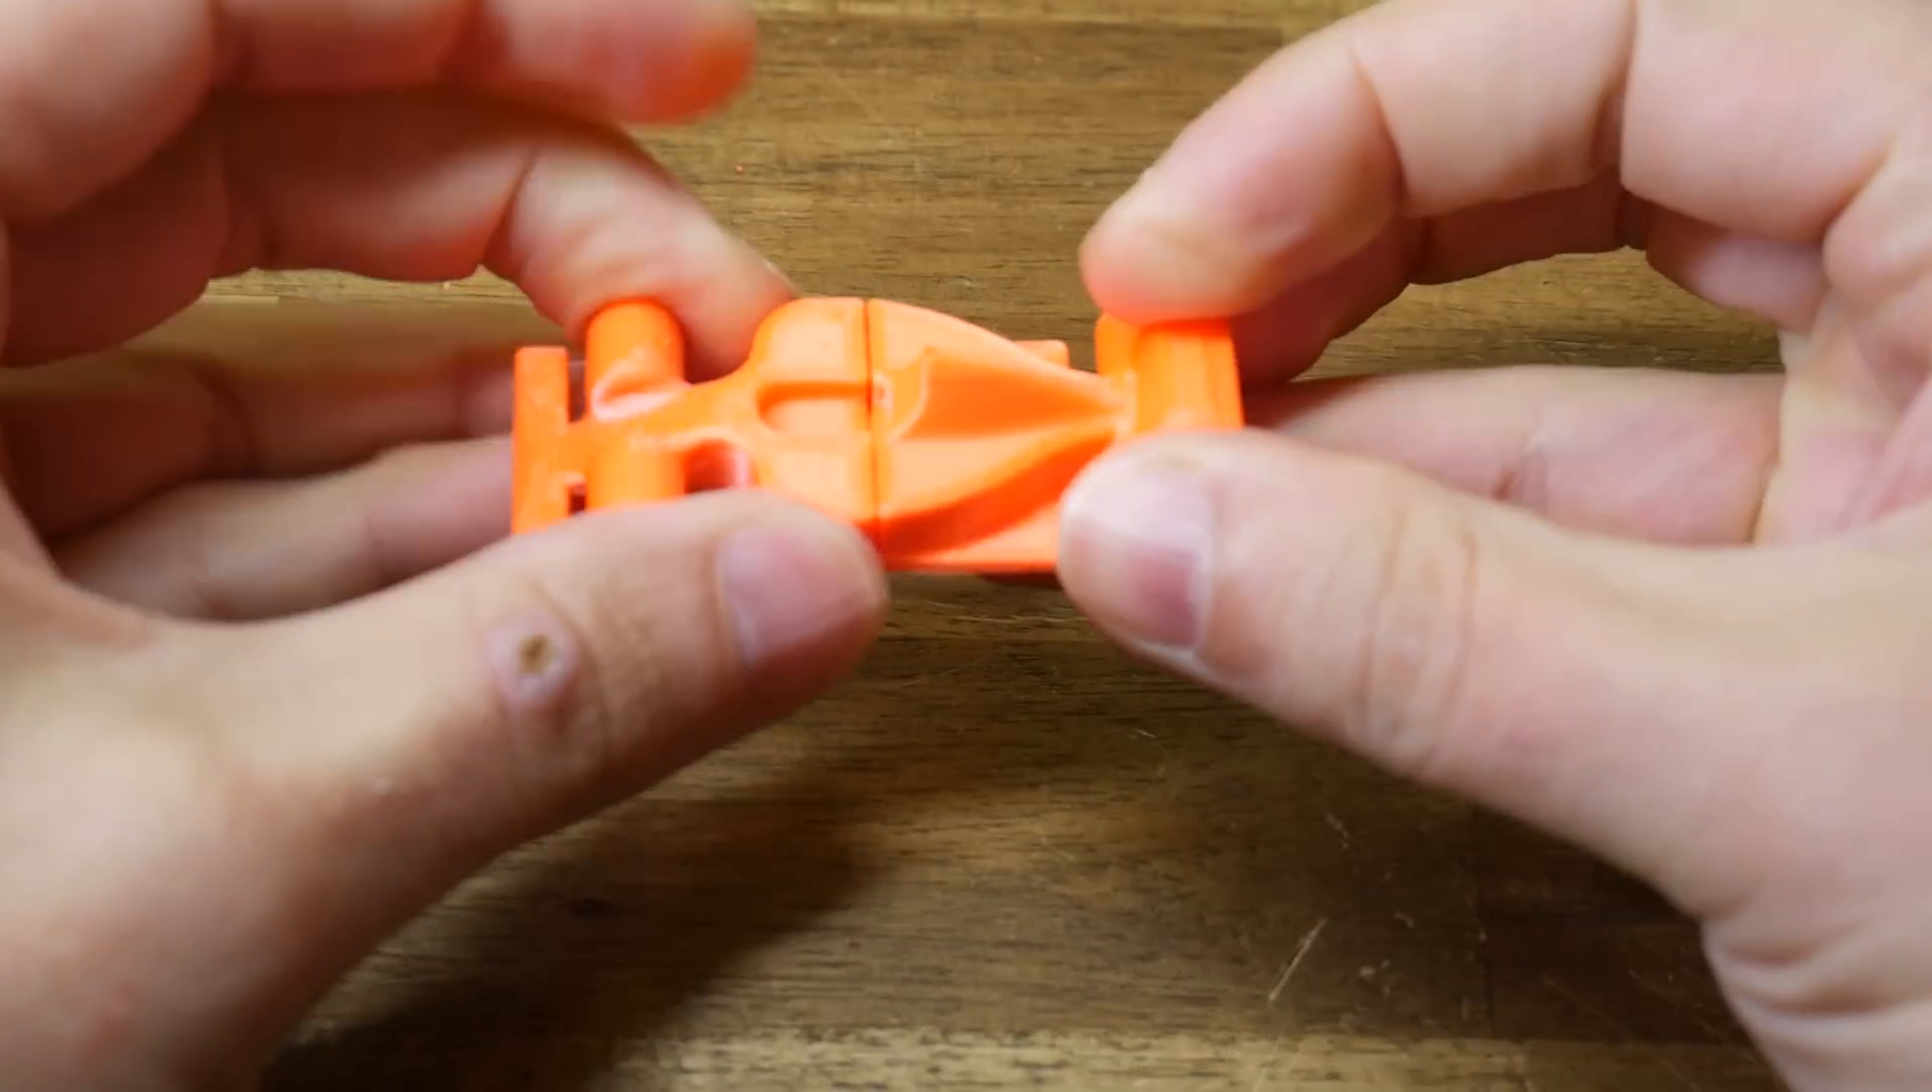As you can see, the parts line up nicely, and this would be ideal to assist with gluing.